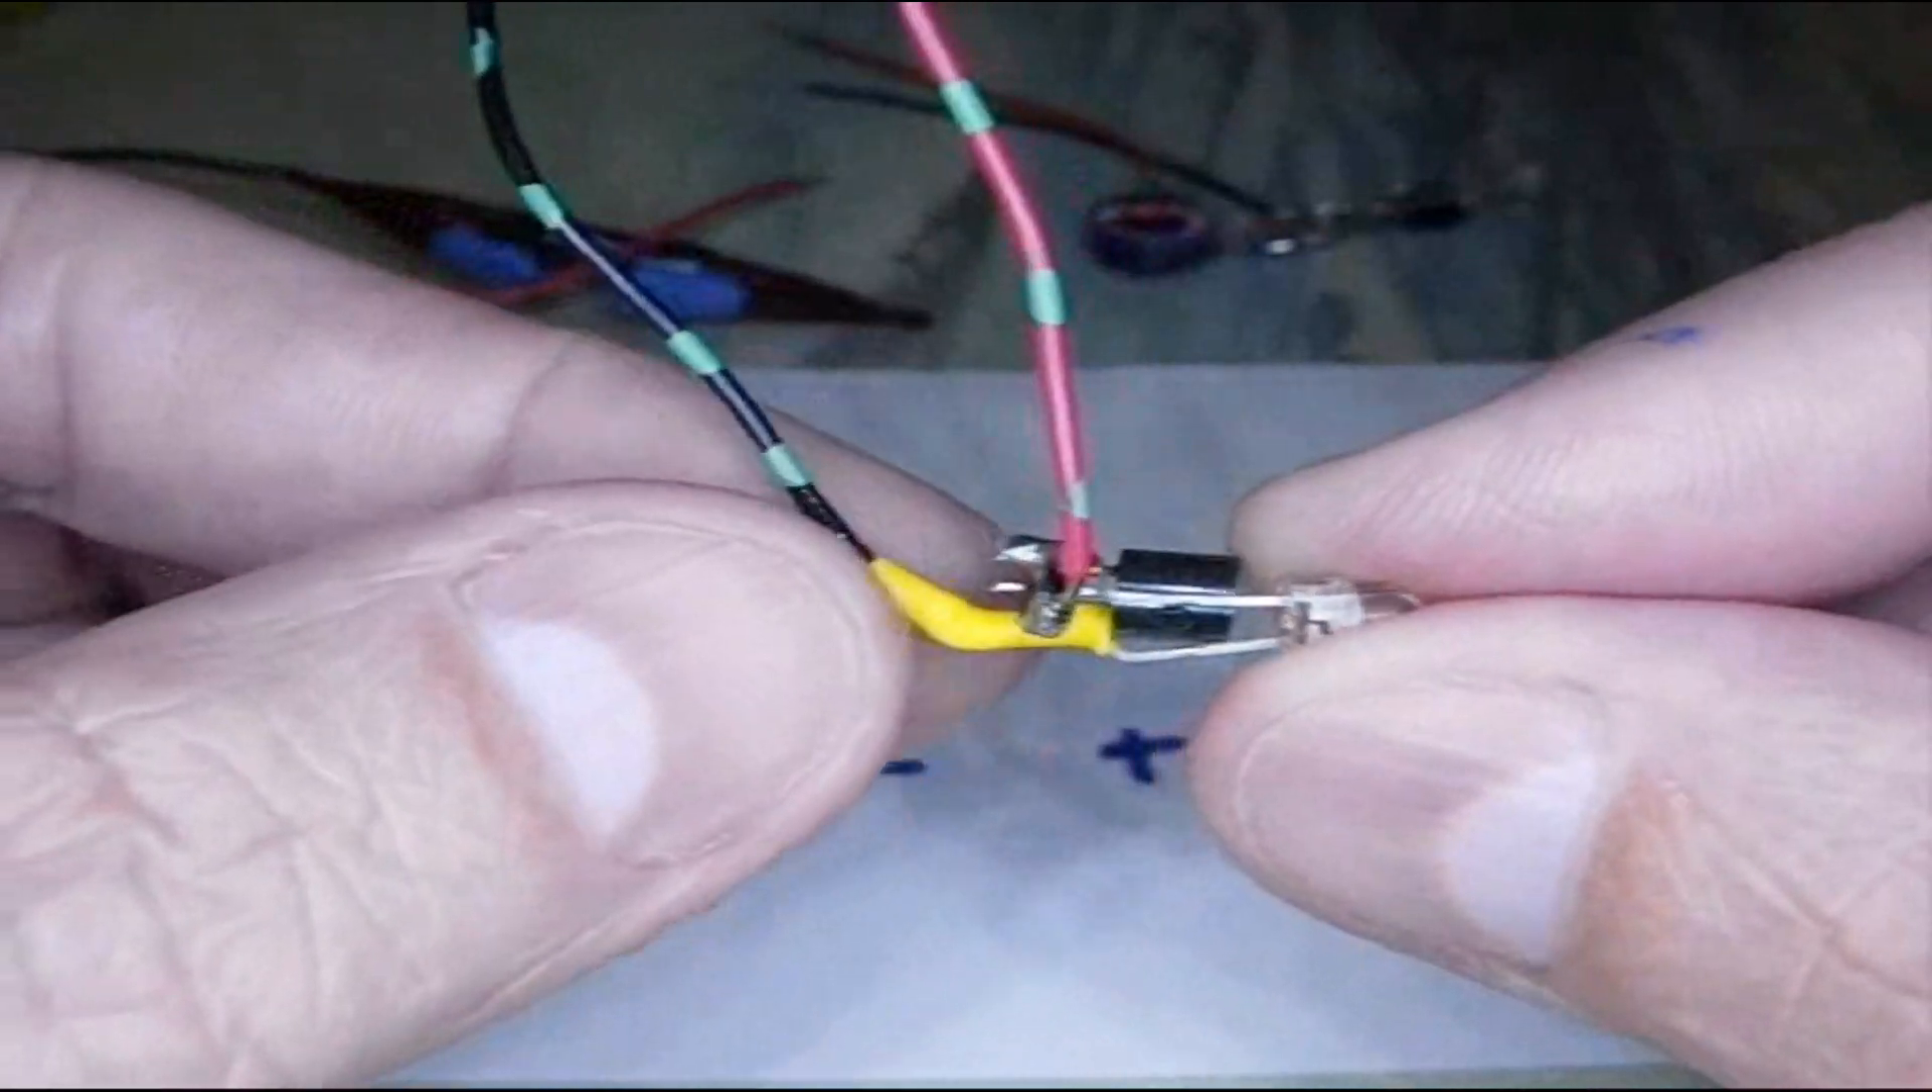I put some shrink wrap on this one because I was worried it might touch the center contact.